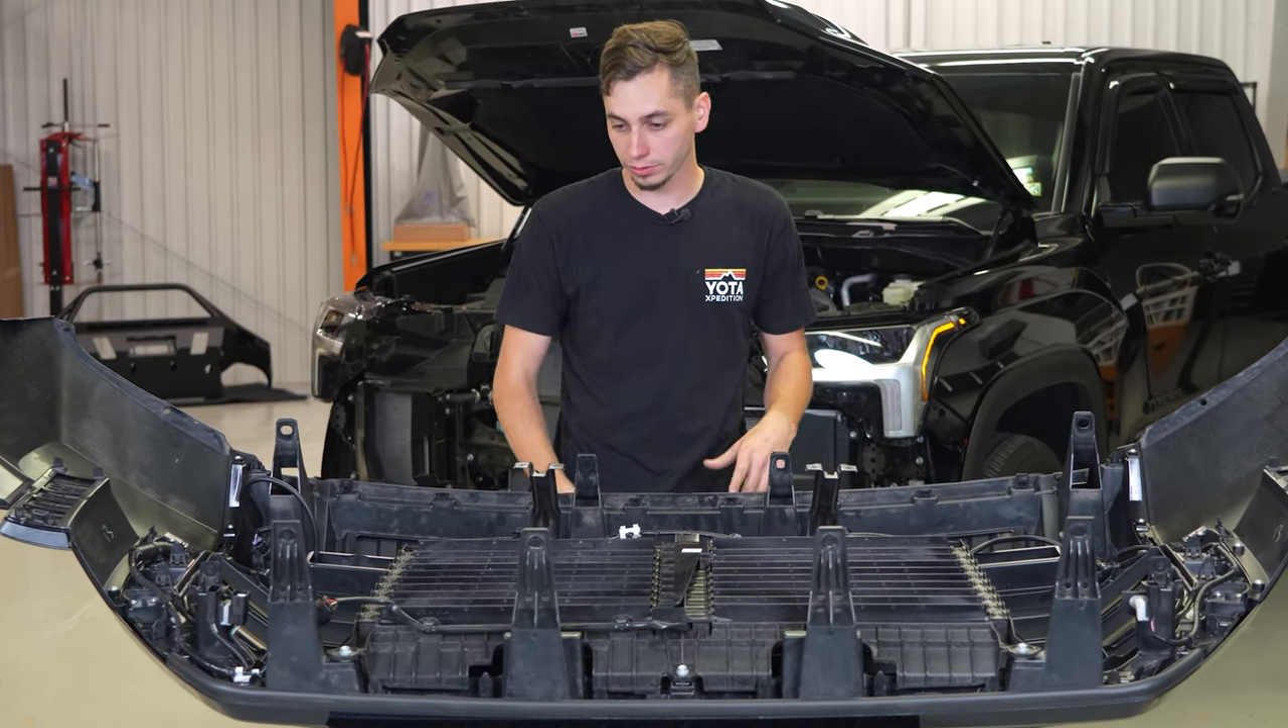So with the bumper off, we have it up on a stand here.